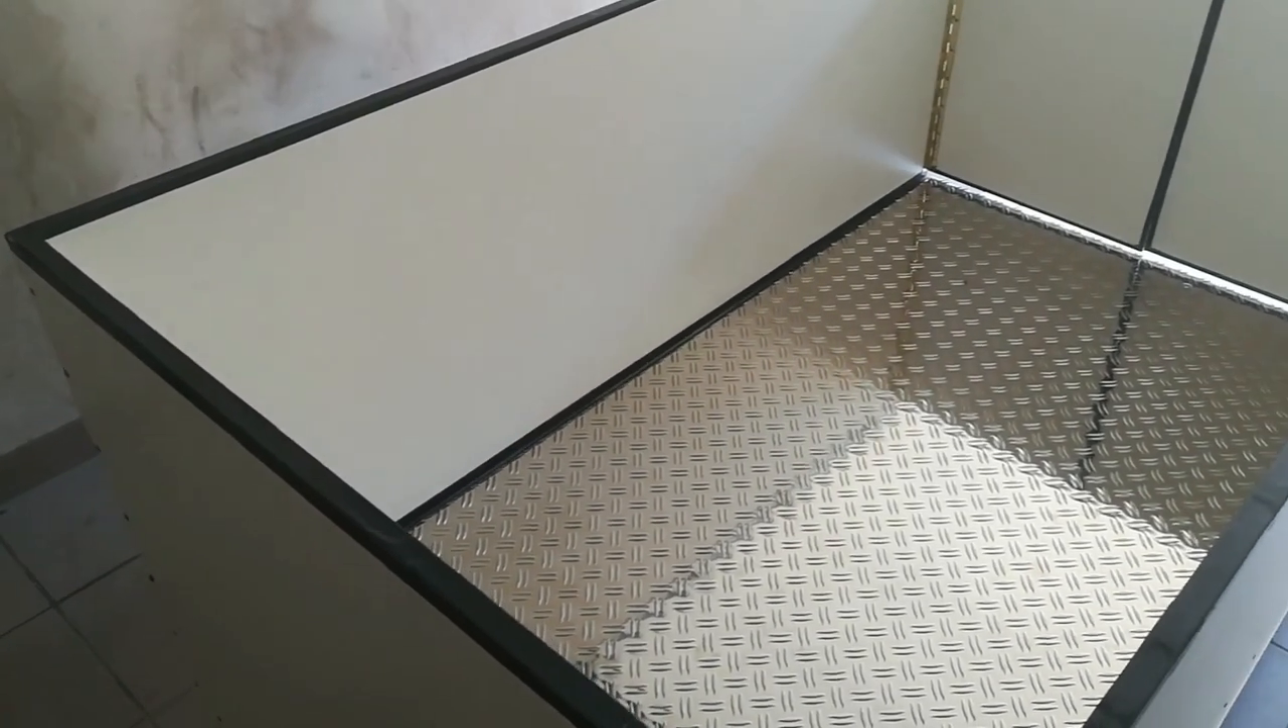Die eigentliche Transportbox für die Schafe ist inklusive Stahlboden zusammengebaut.